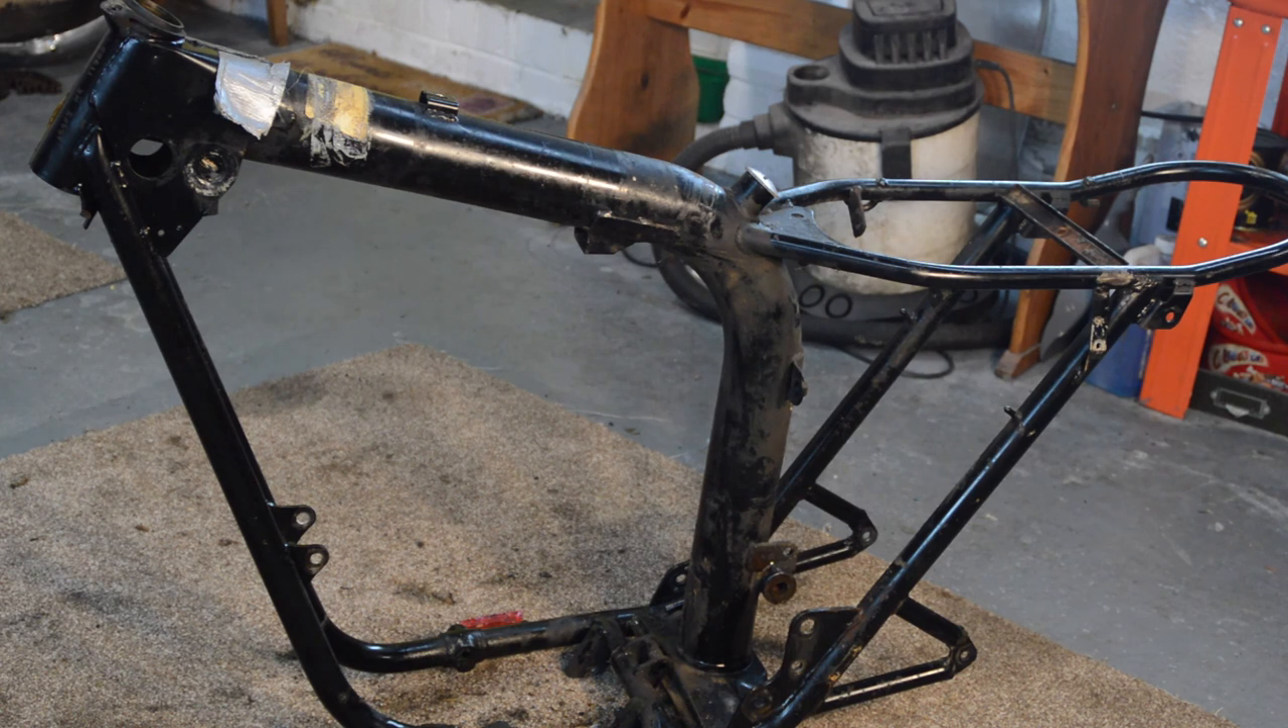That's the frame. Completely stripped down.